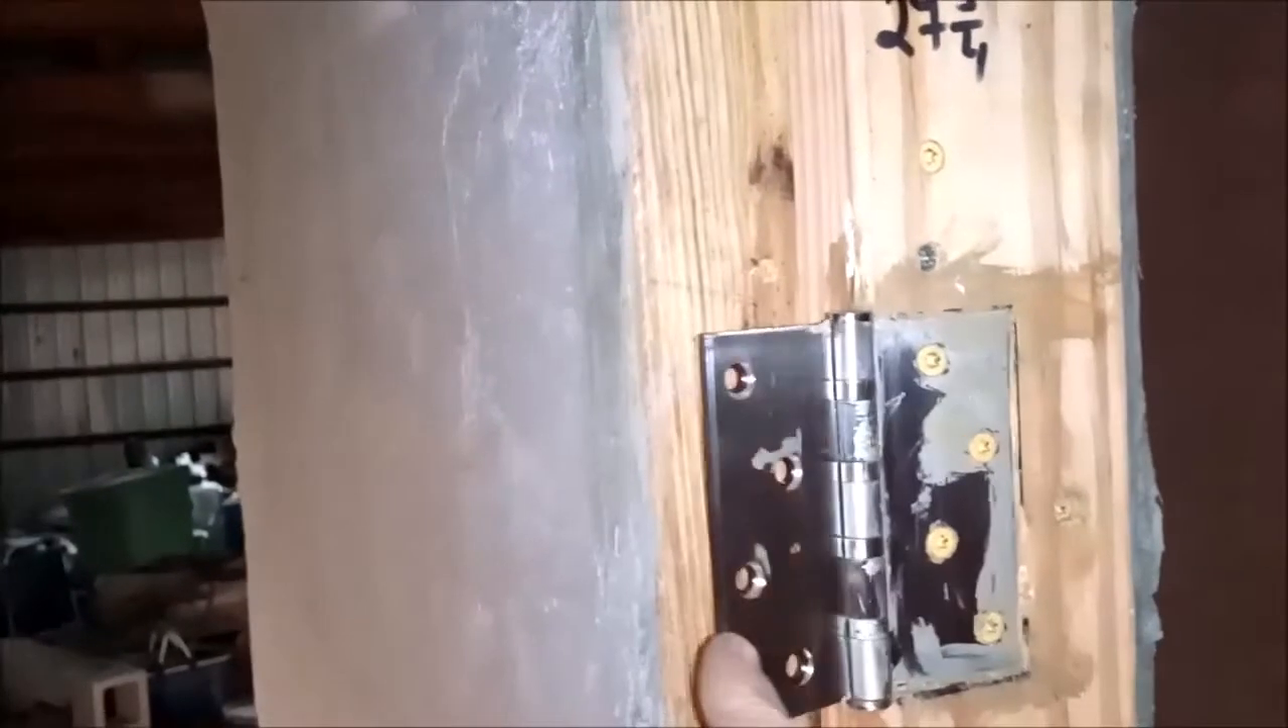The quick wall is drying real nice. And, so, here I've put in my heavy-duty ball-bearing hinges.